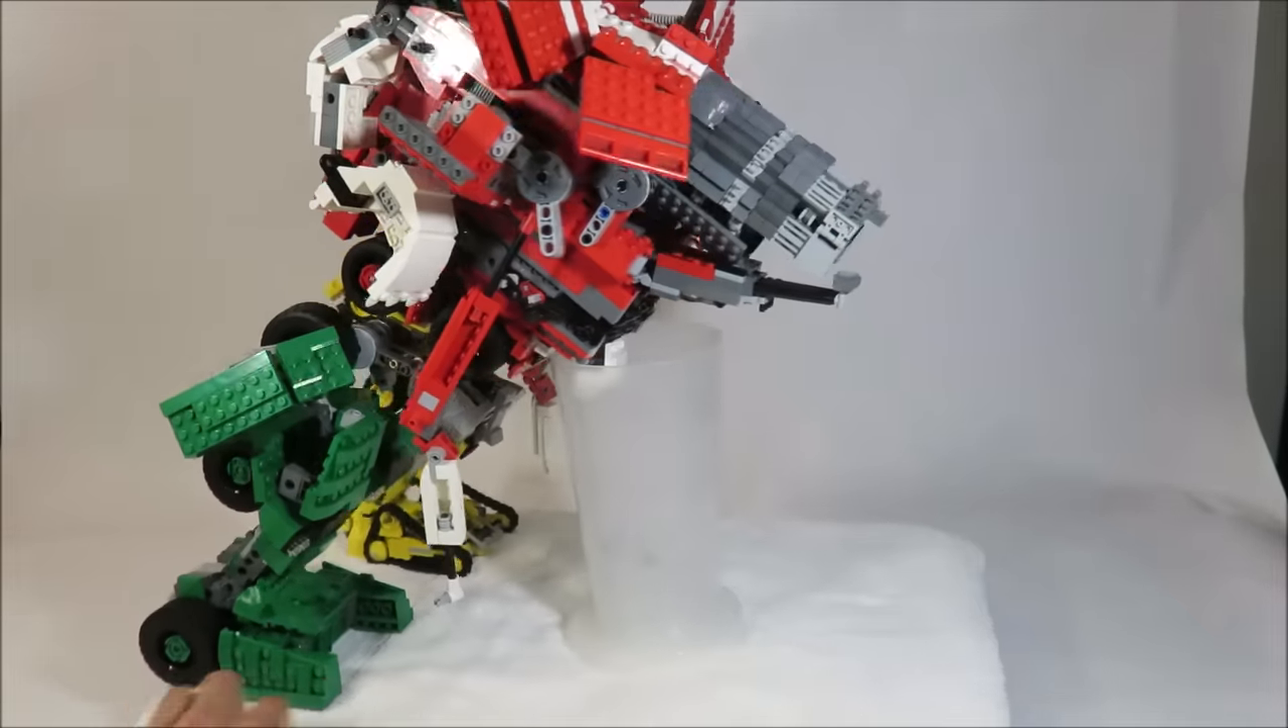And, there you go. The legs are attached.